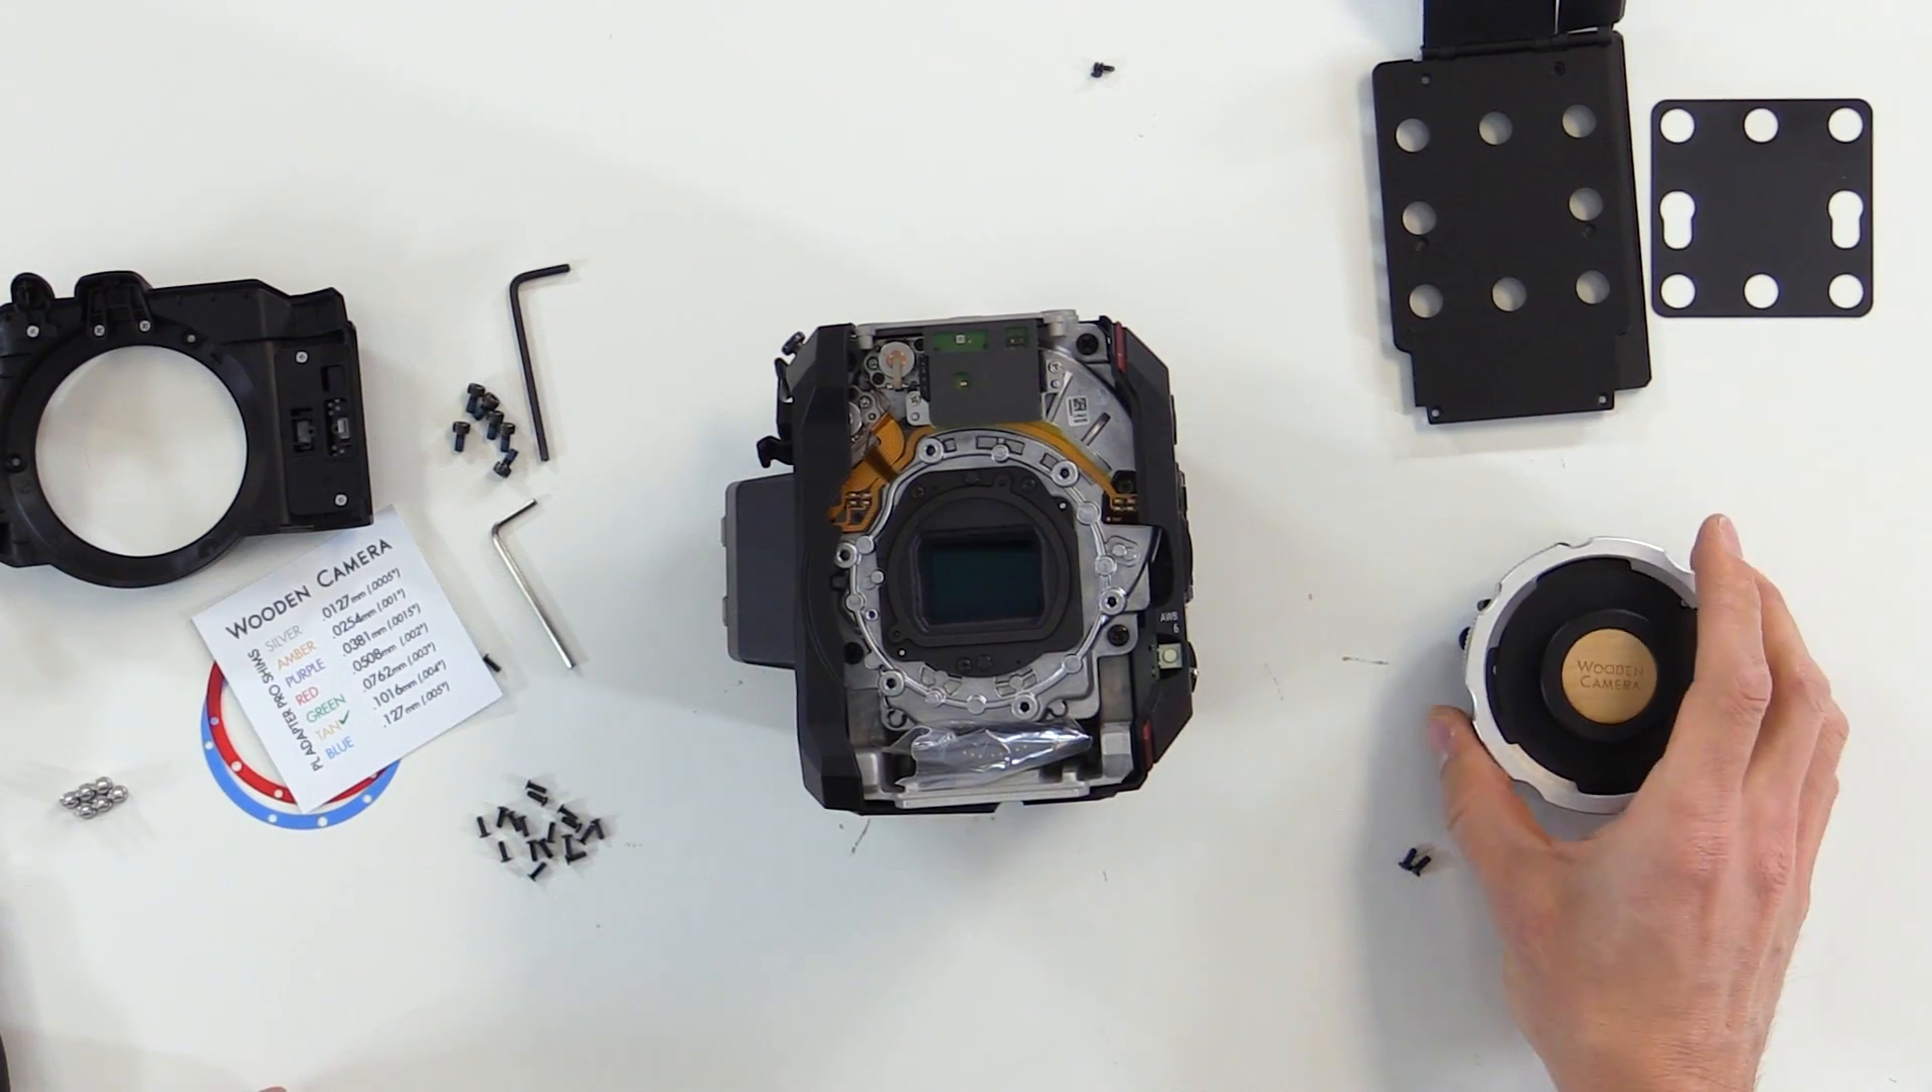Now that the EF mount has been completely removed, we're ready to install the PL mount.